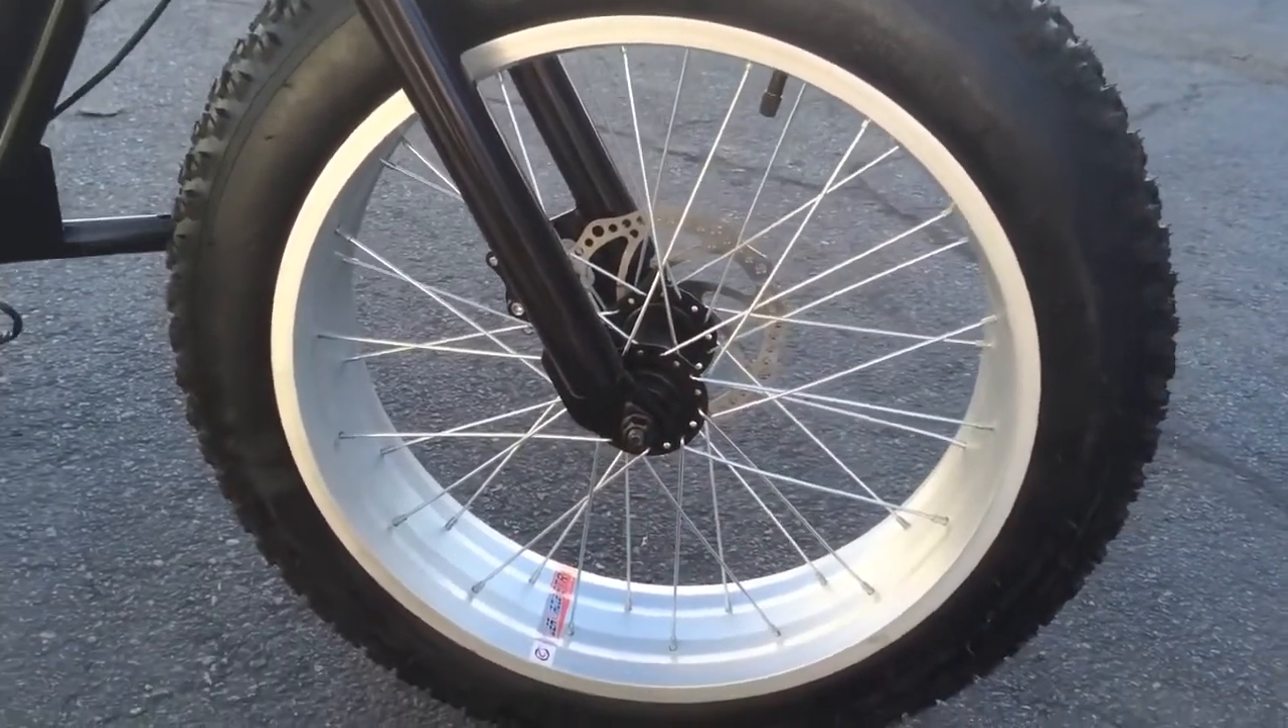Now you have your front wheel on, you can move to putting your seat on.